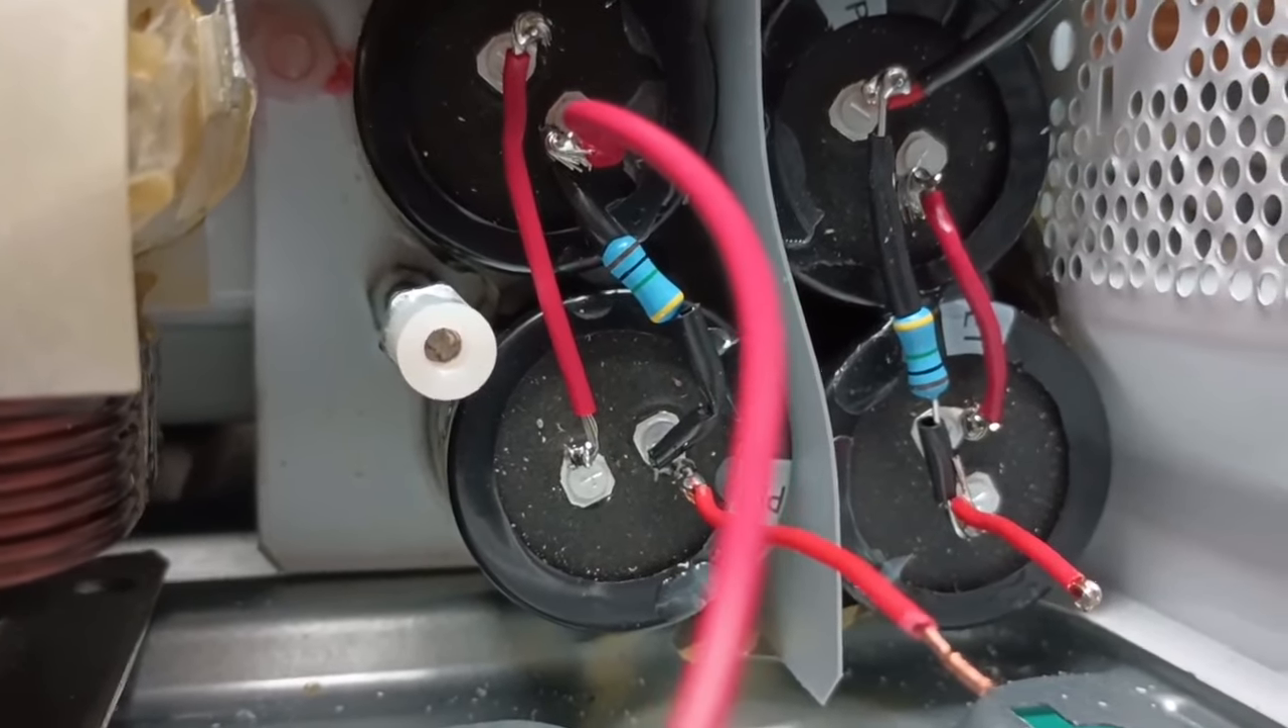I've soldered bleeder resistors across two capacitors.